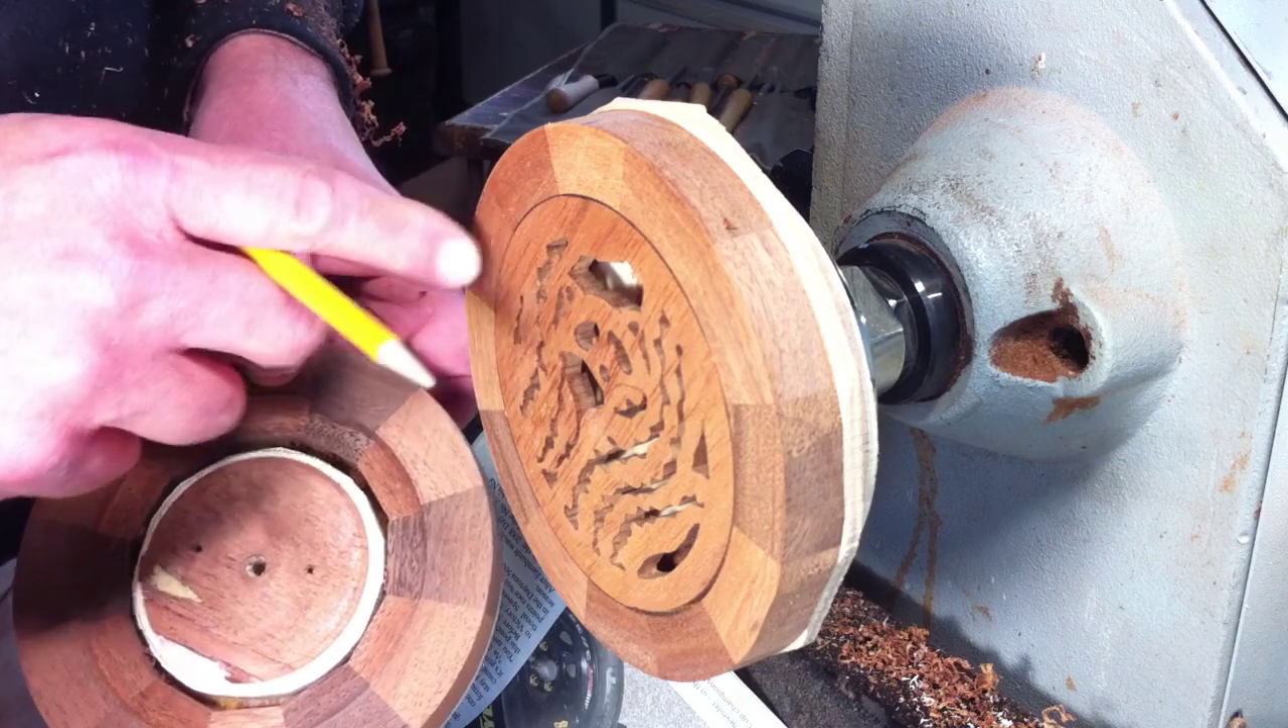I've put our top piece back on the lathe.